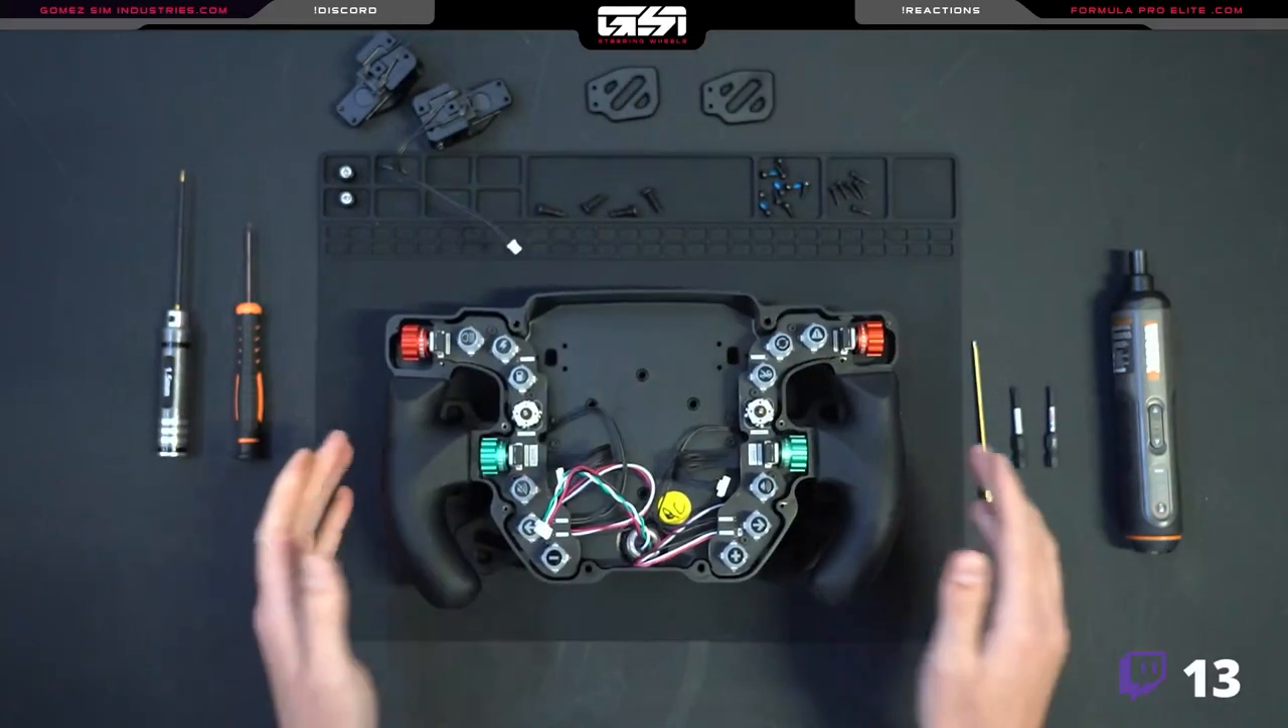That's a disassembled Hyper P1 face and body.